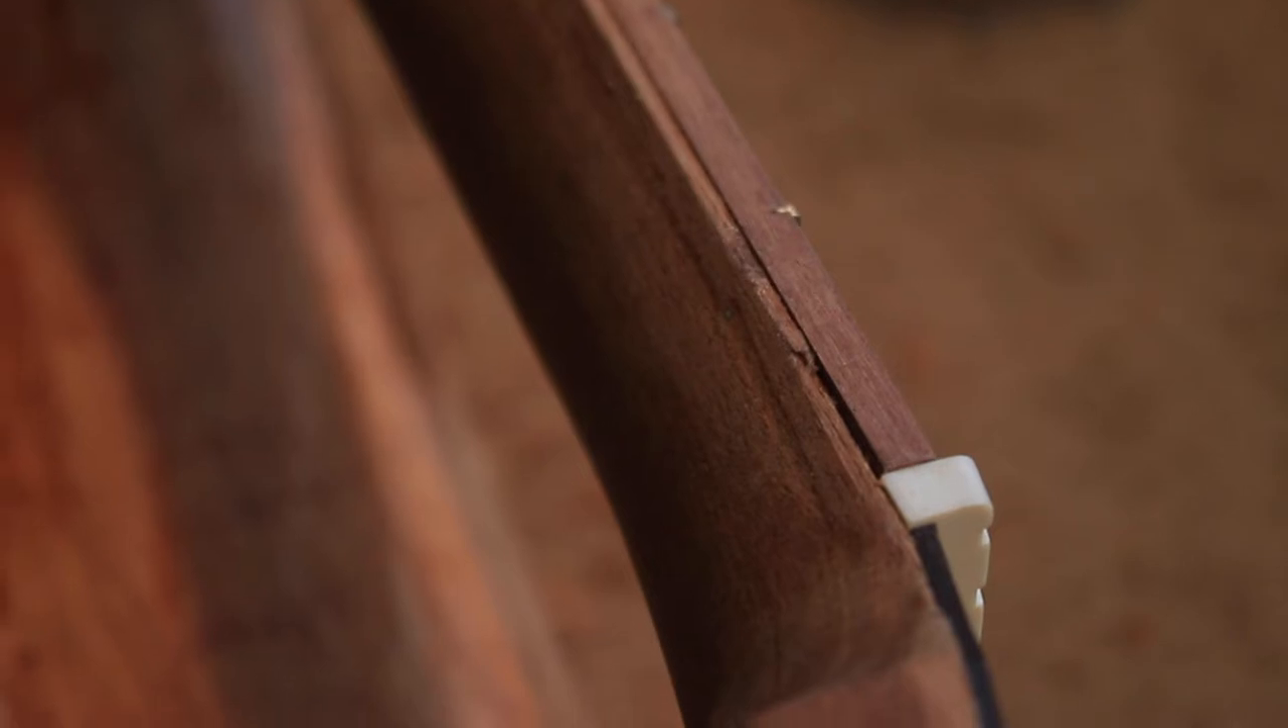Yeah, we got a little gap by the fretboard here to kind of take care of.